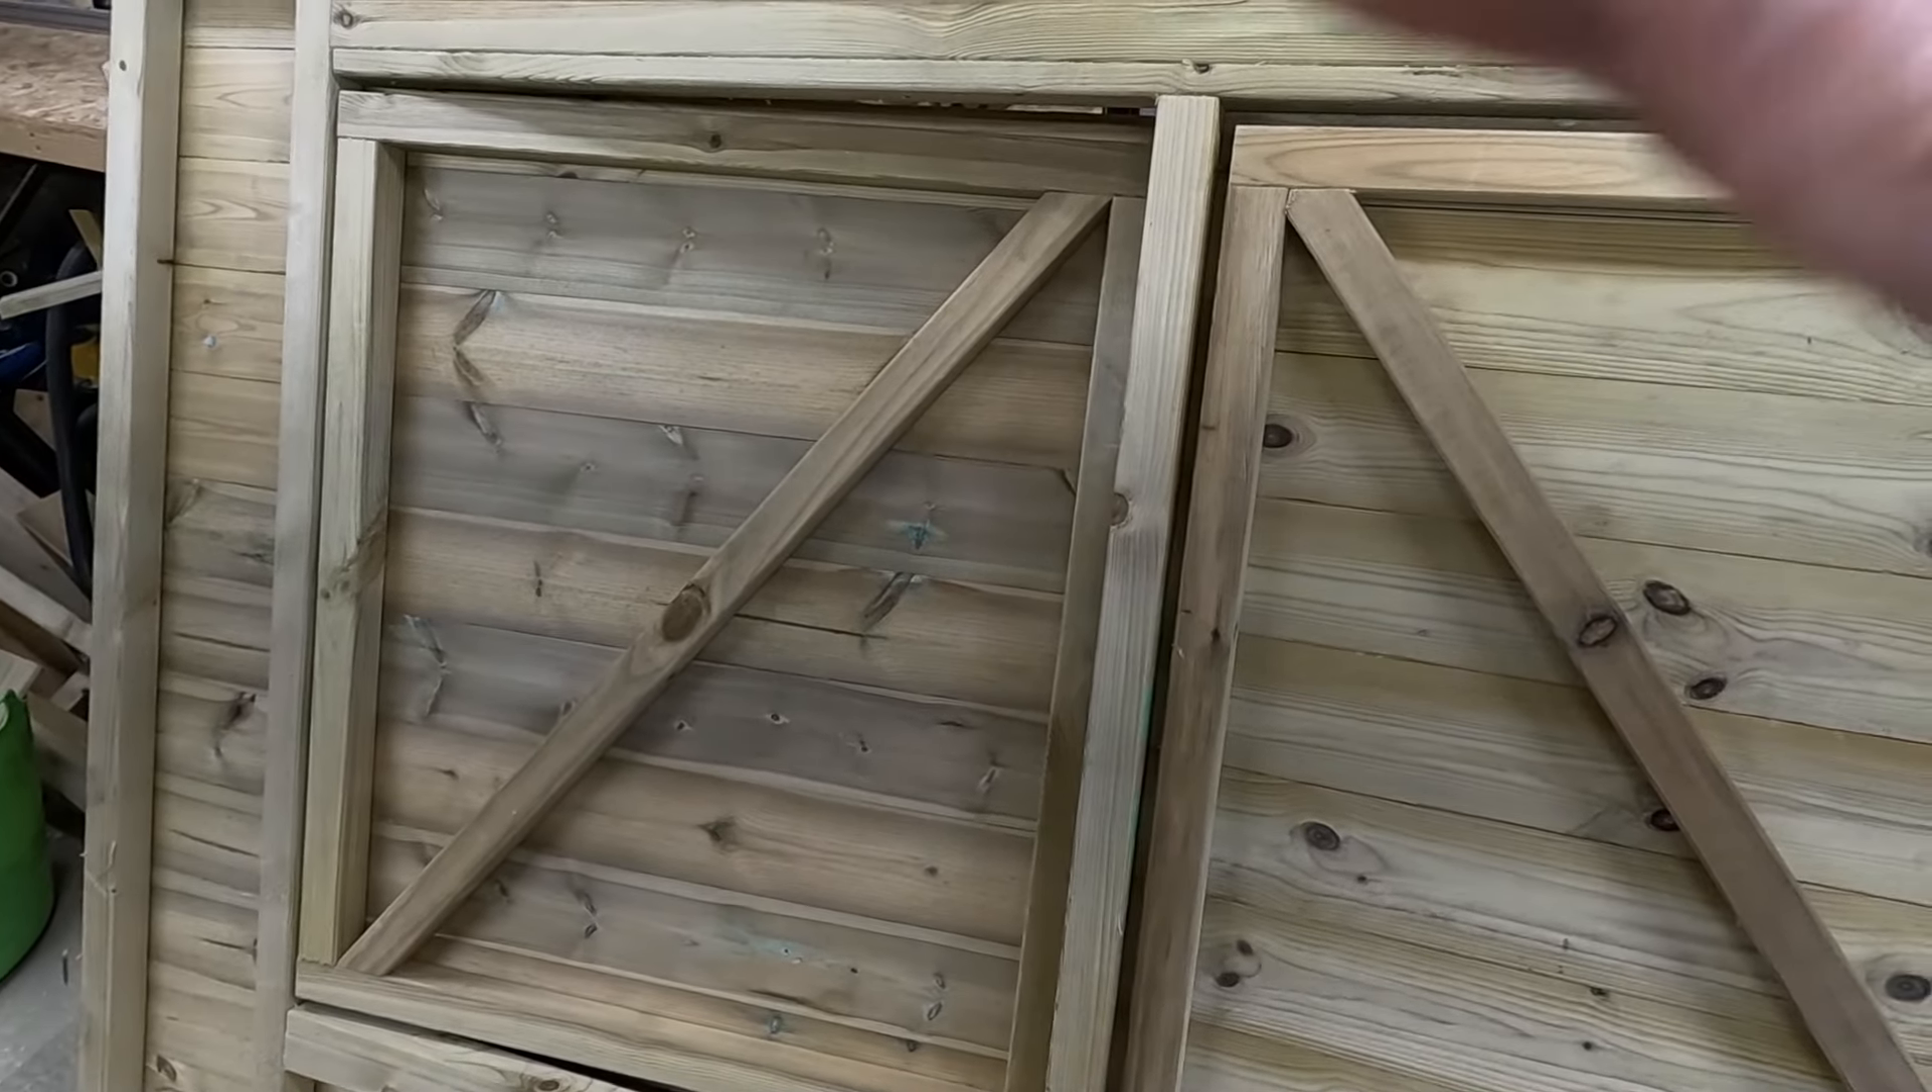I've gone back and retrofitted two diagonals now as you can see.